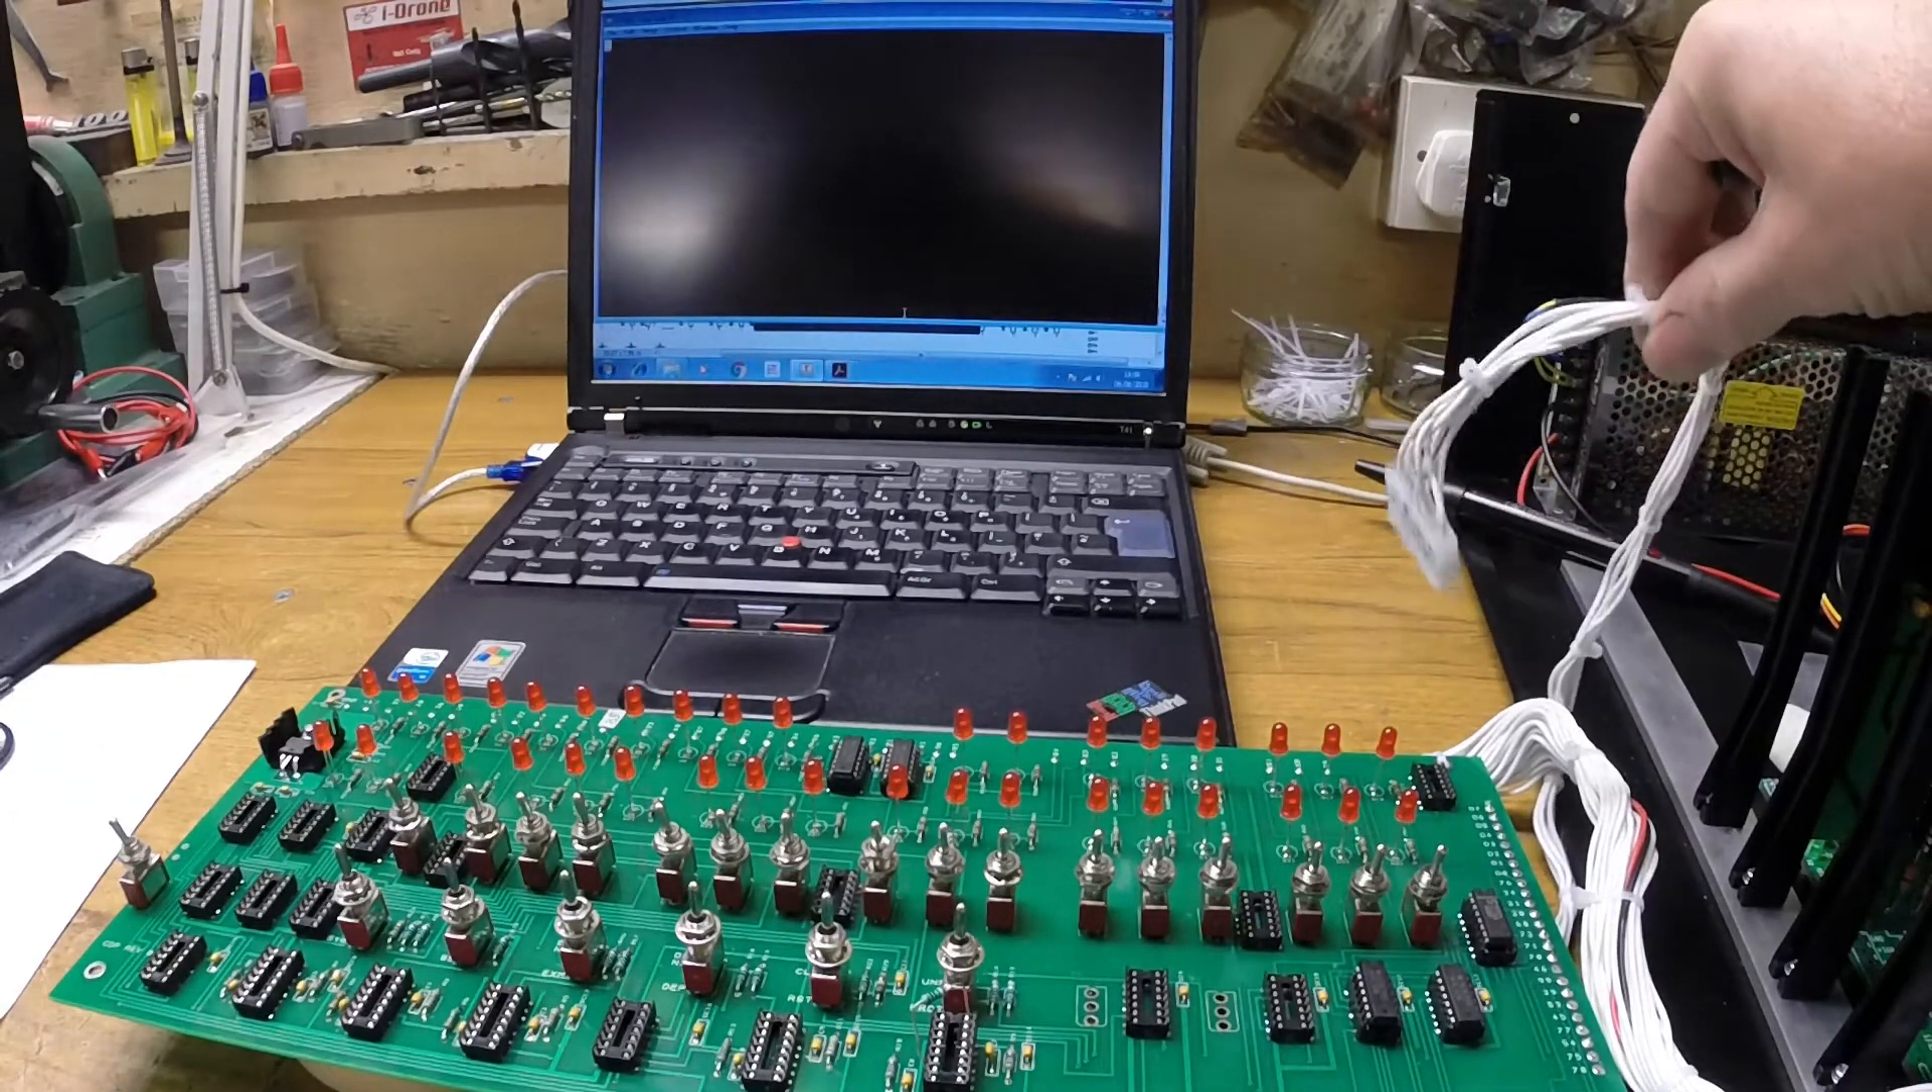I've not even attached the data bus cable yet. That's still floating about.